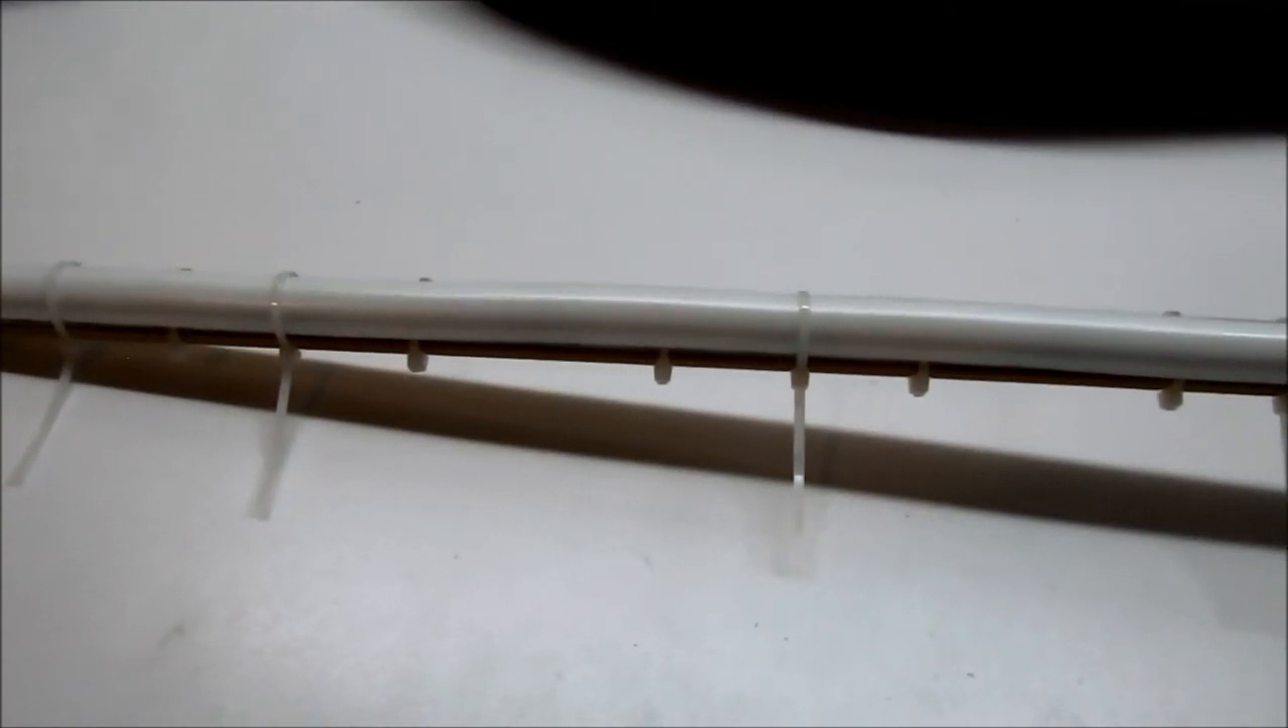I have the pipe secured over the top of the LEDs.